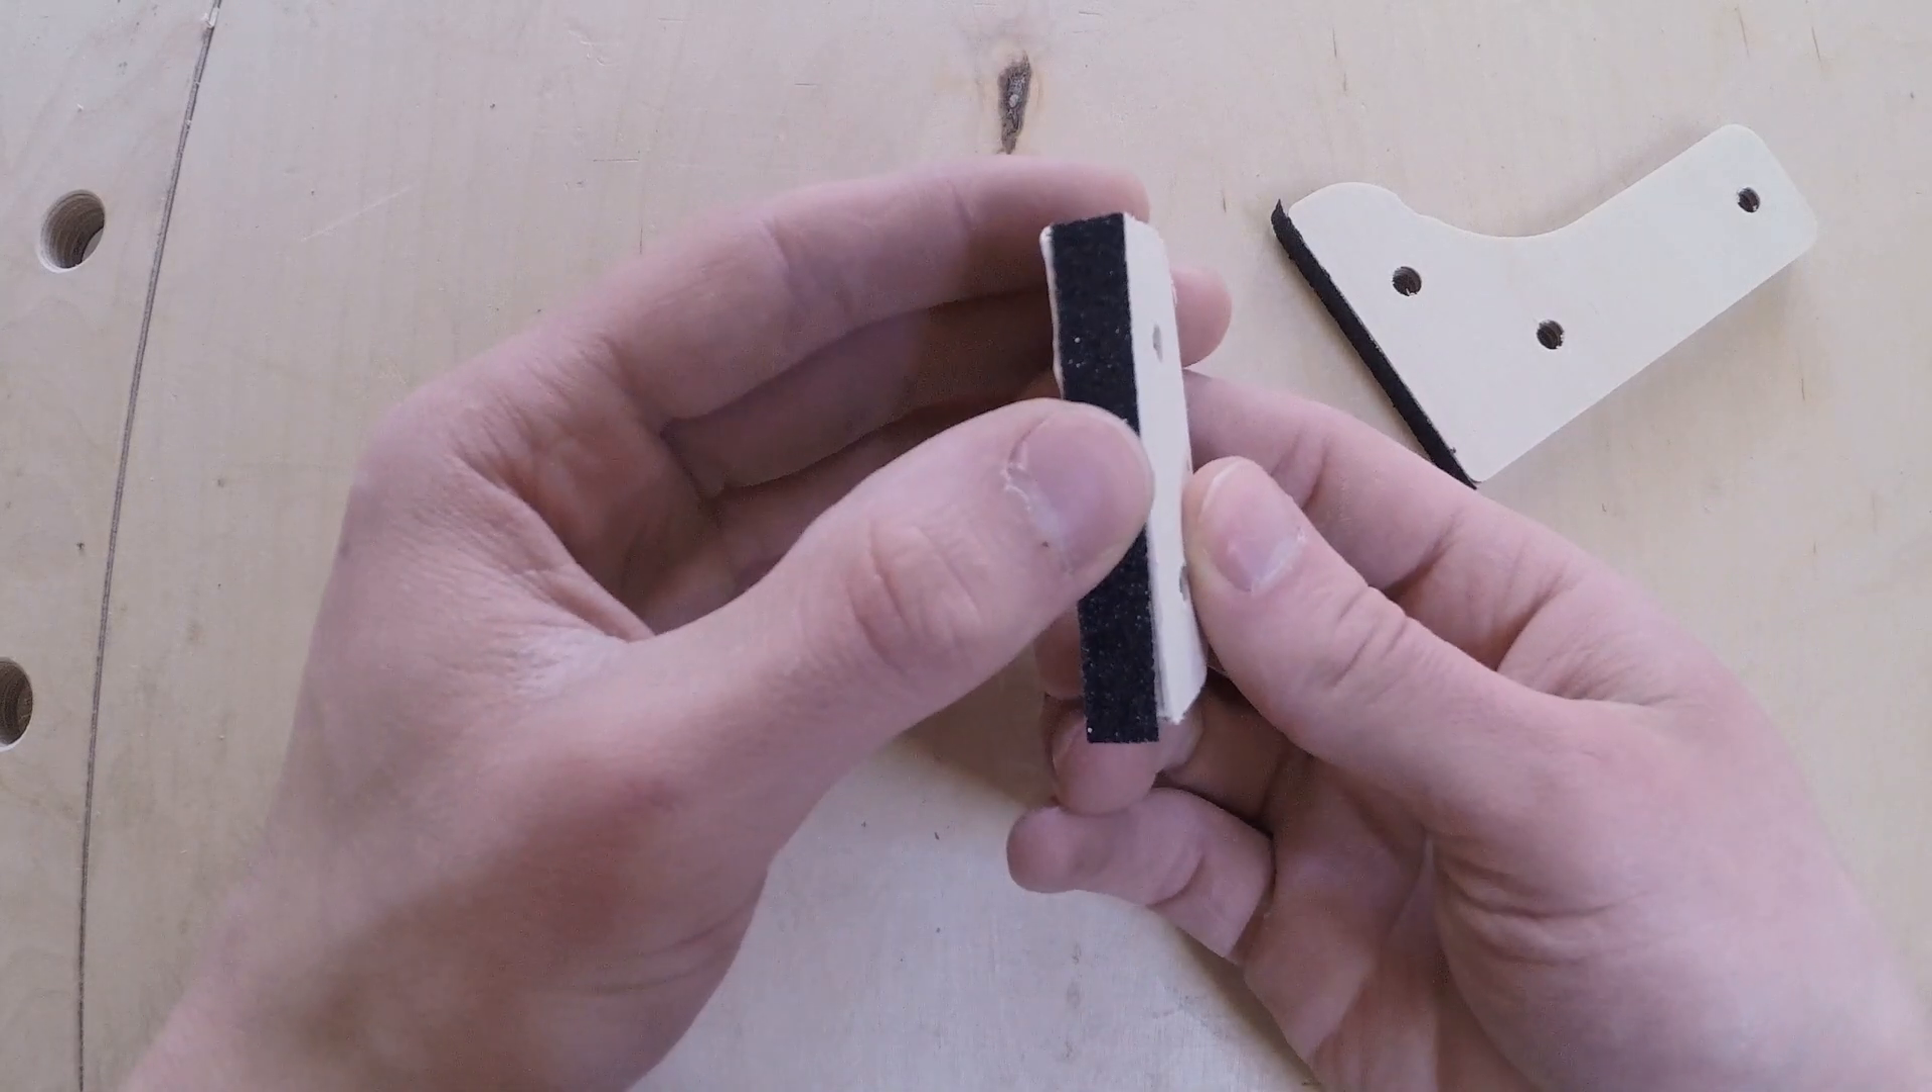And then I glued the sandpaper strips to the surfaces that interacts with the clamp's bar.